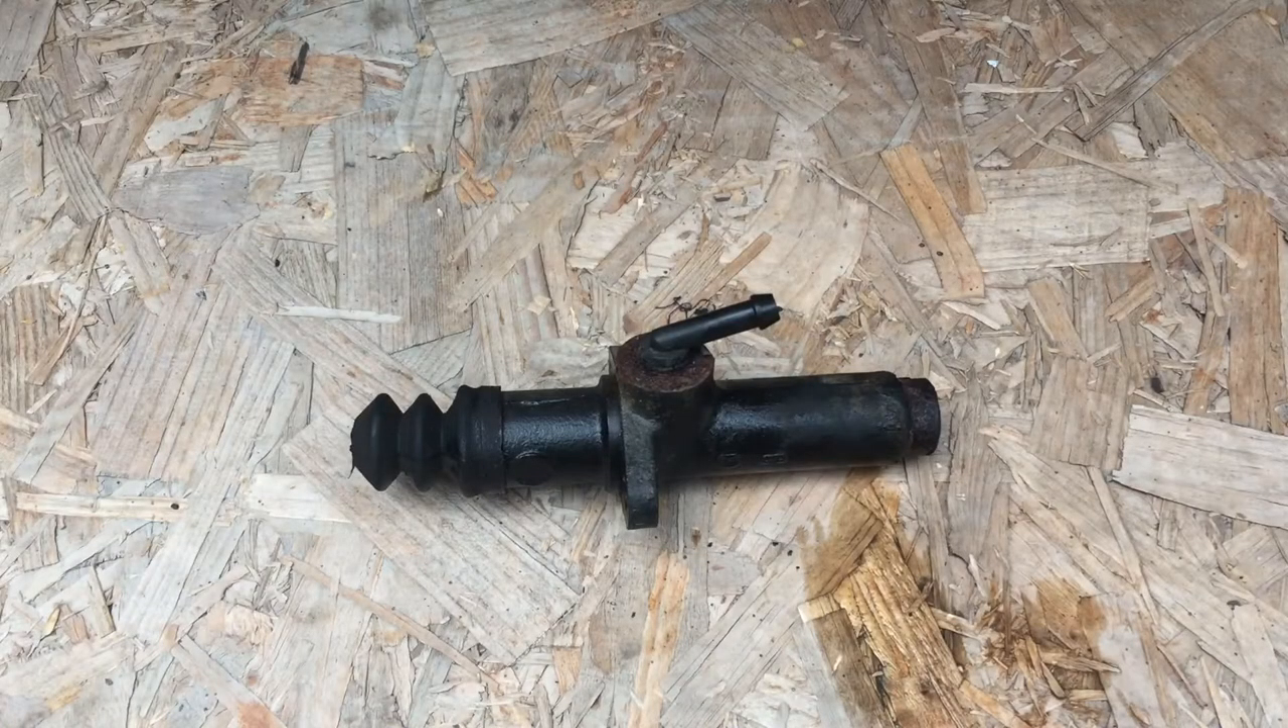All right, that is the old master cylinder out.